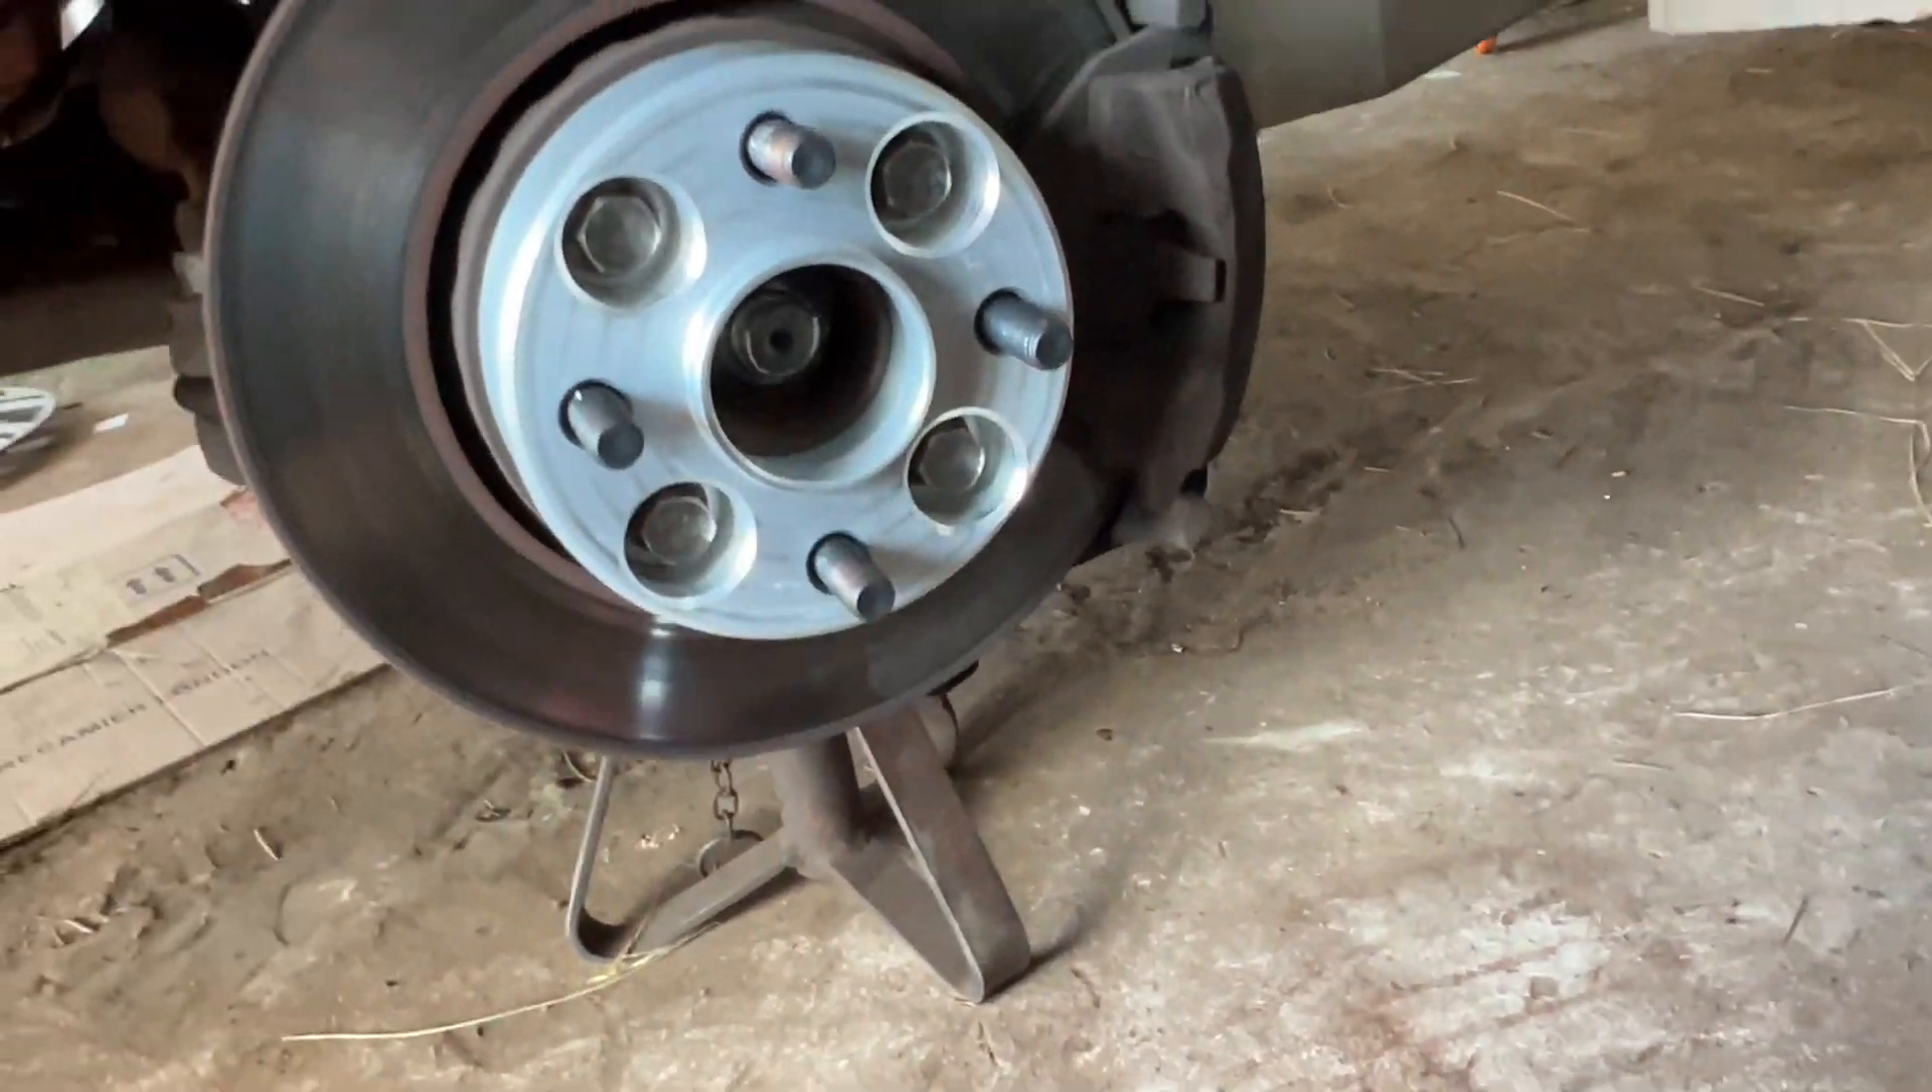Aí, turma, primeiro espaçador colocado com sucesso, já tá preso.